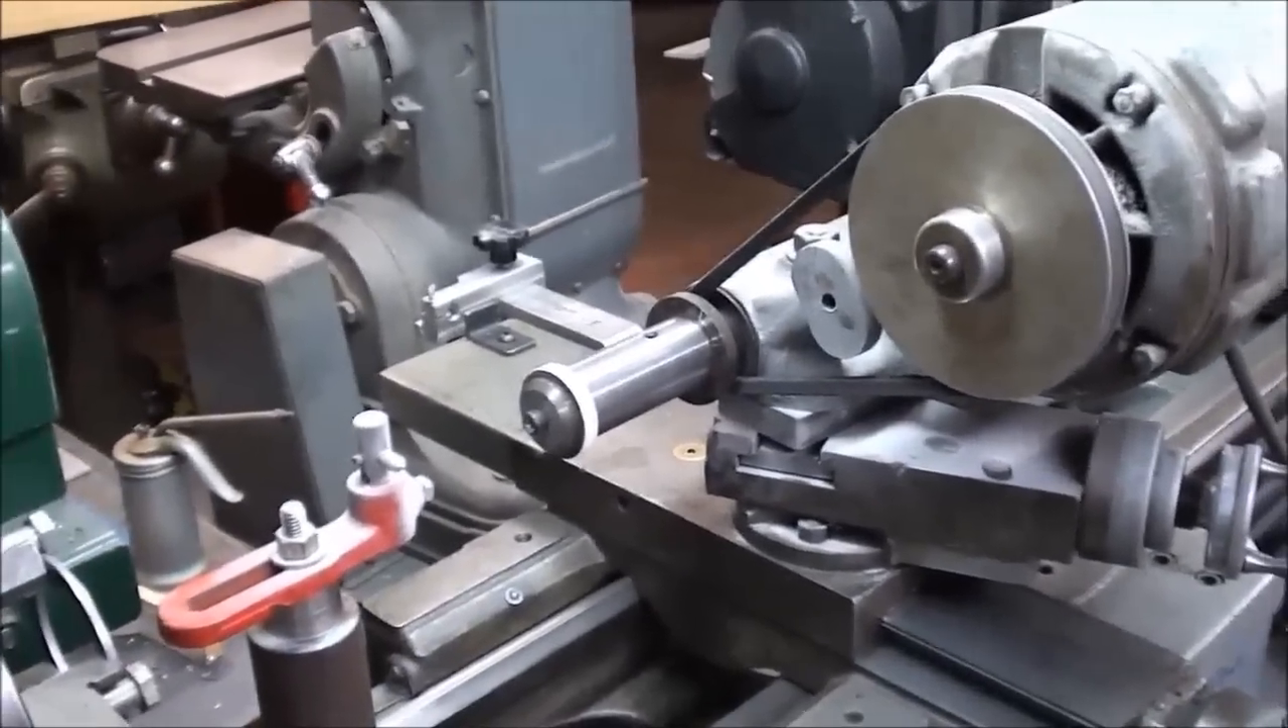There appears, according to the picture, there should be a guard mounted on the belt here, and that's apparently long gone.